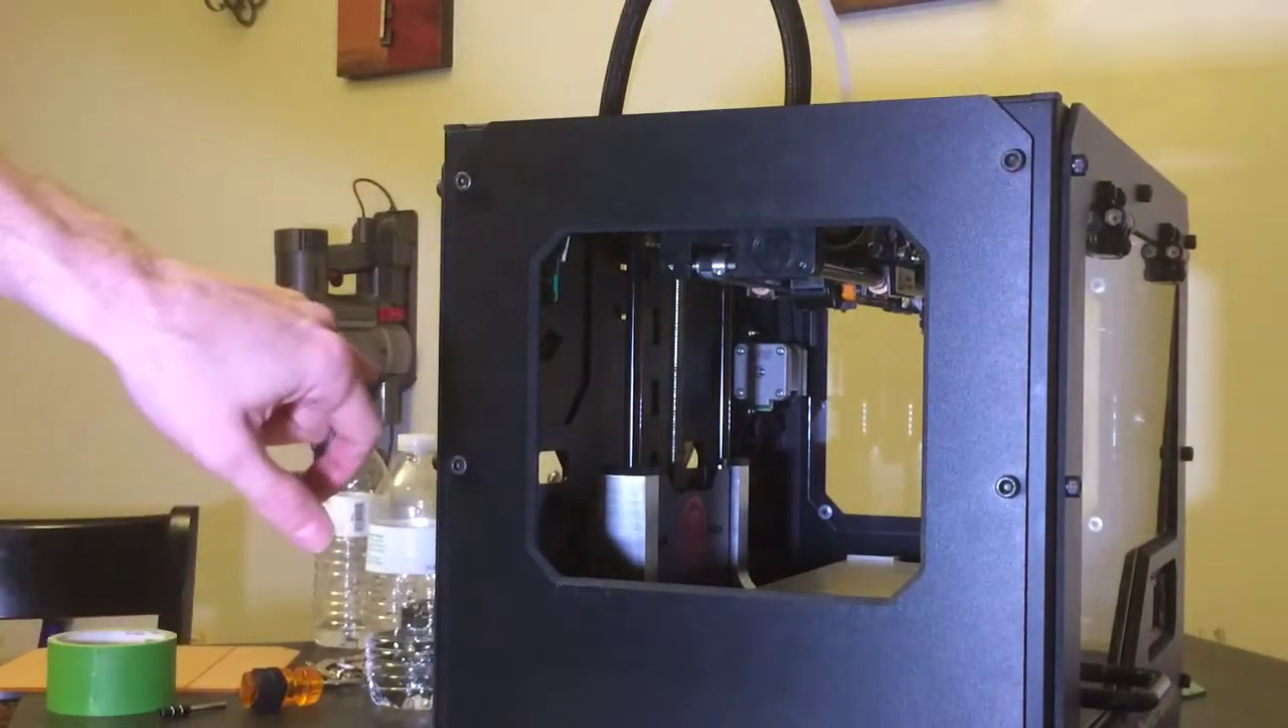Now we moved over to the left side where we don't have a window installed yet.